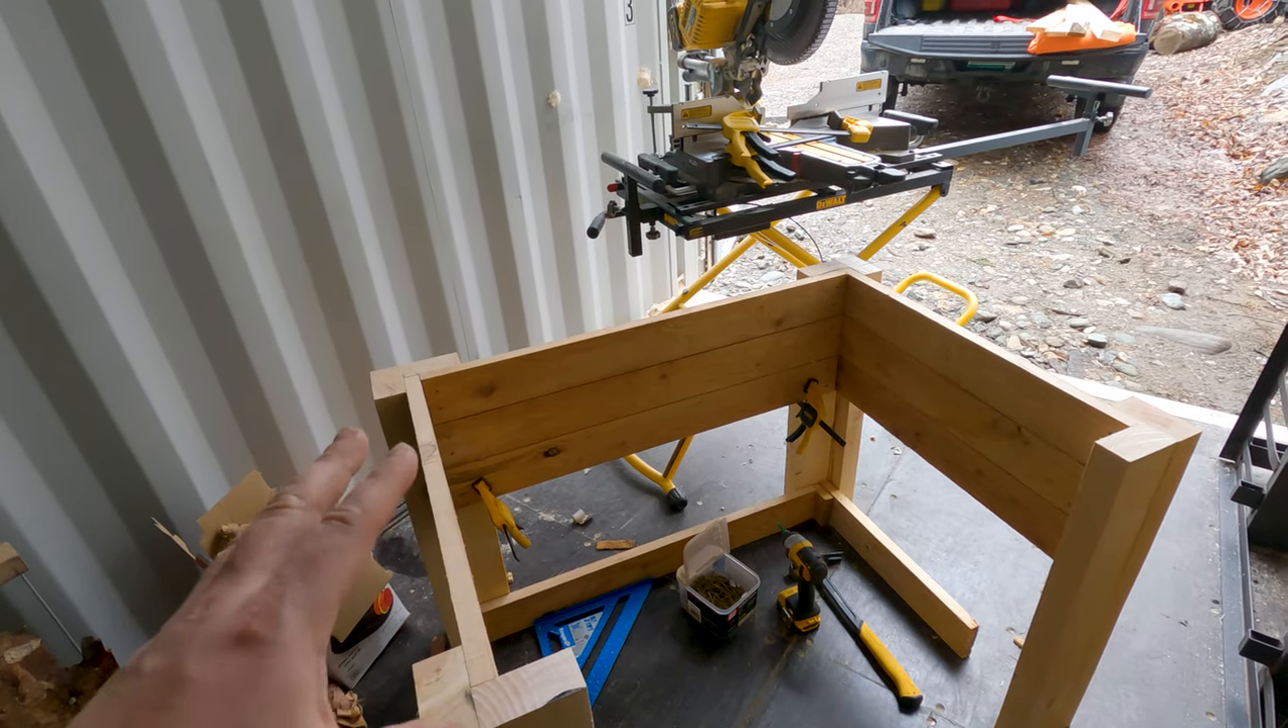The main assembly is coming together and i've just got the three more boards then they'll make up this side.